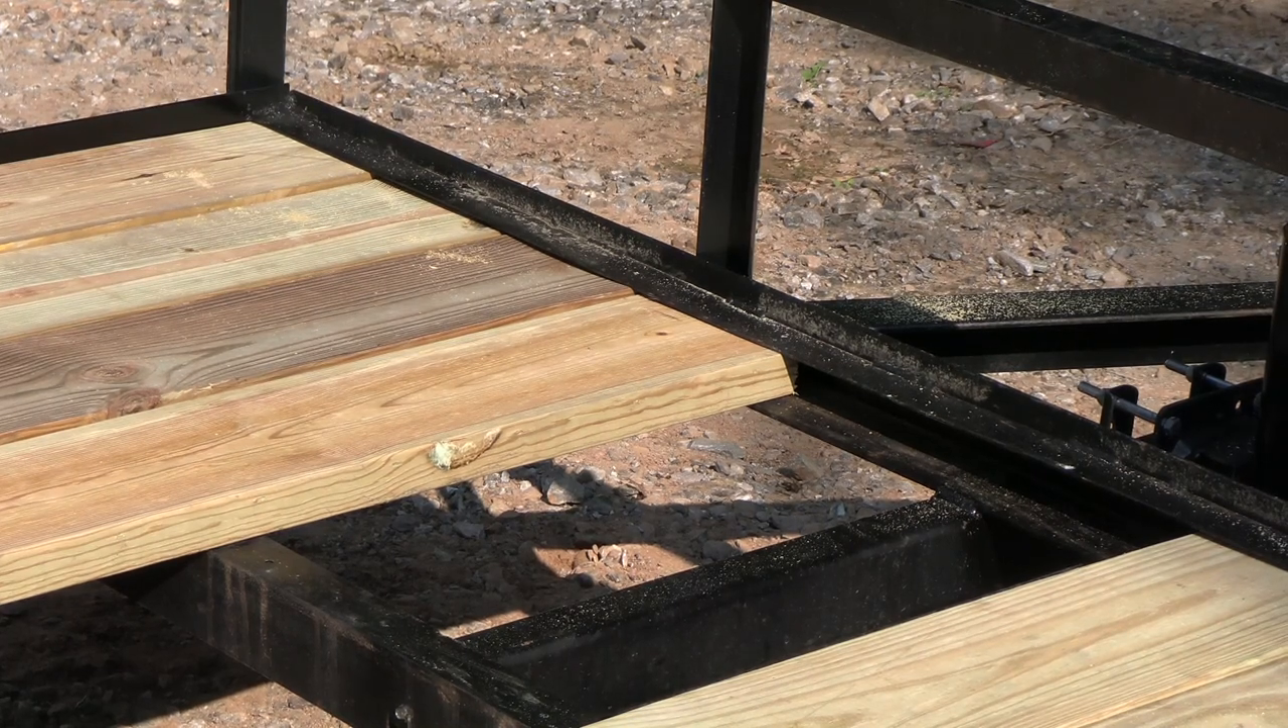See how those boards are tucked up beneath that metal edge.